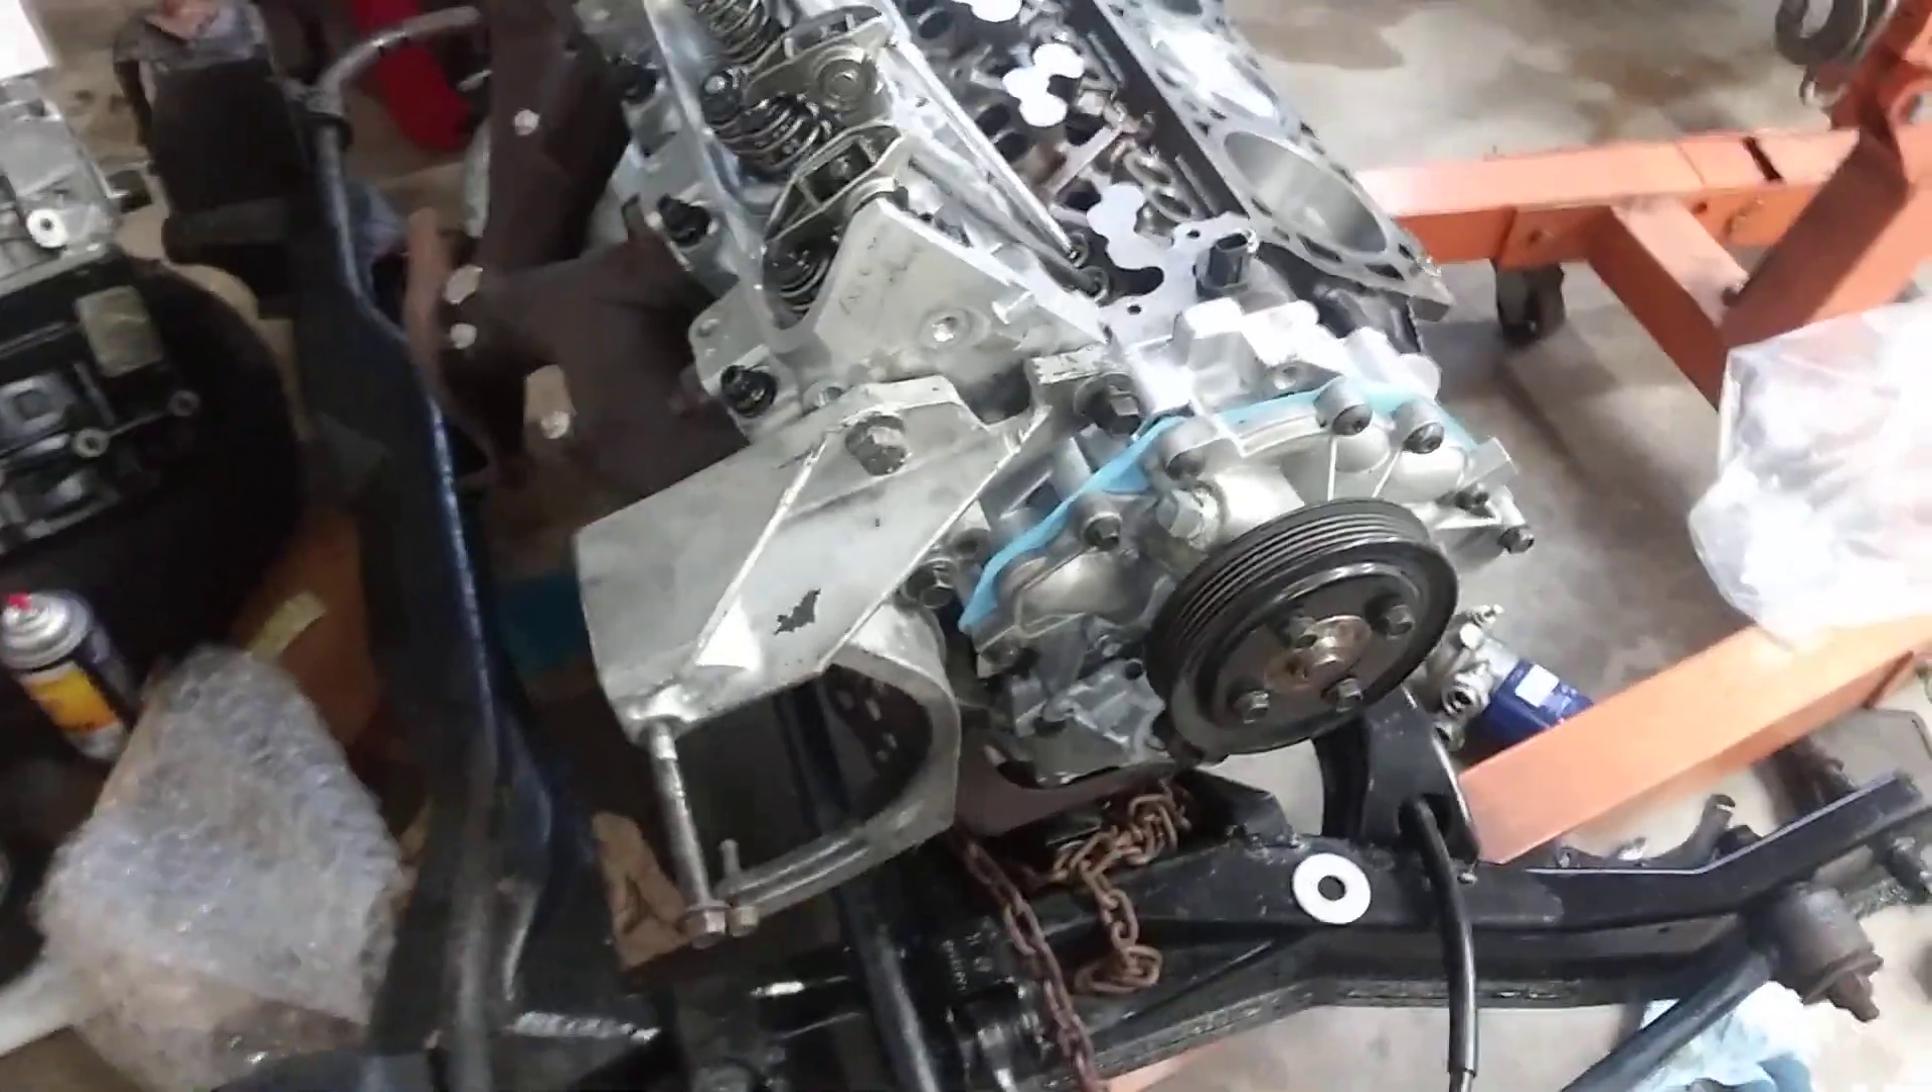So, and moving on here, I got my alternator mount fabricated and hooked up to the engine.